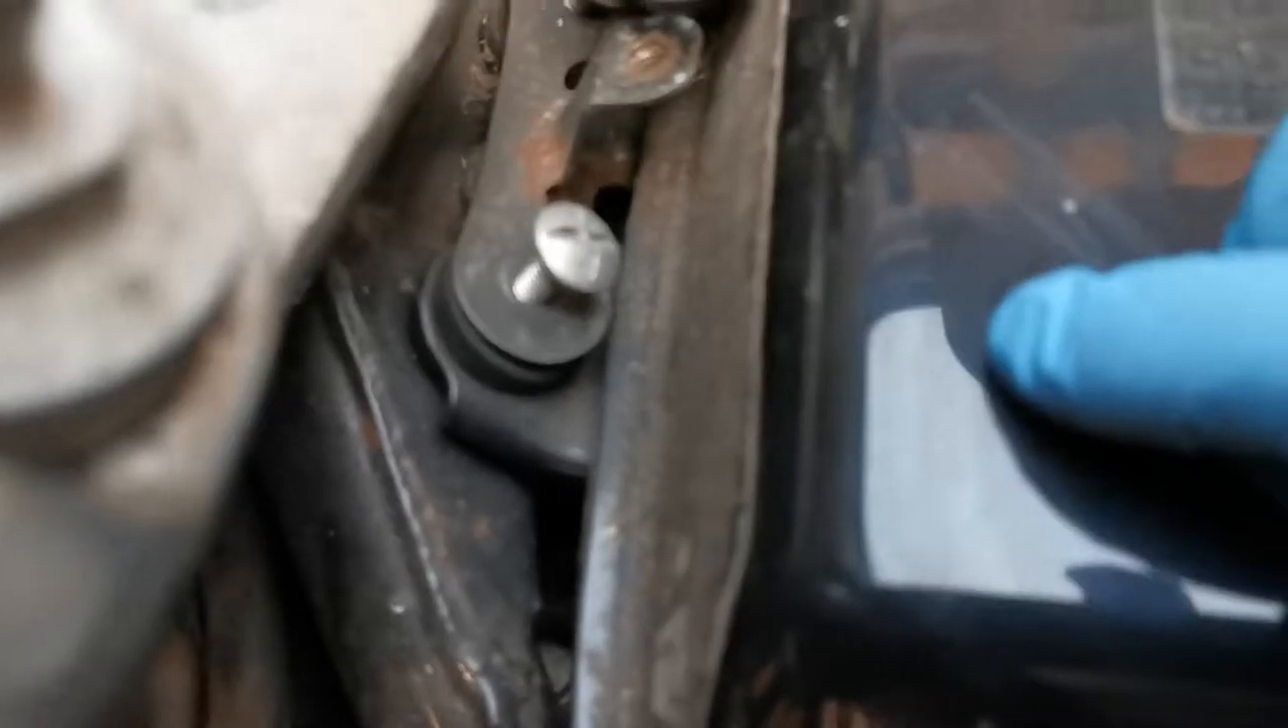And here is the other retaining bolts for the tank, and it's also not all the way home.